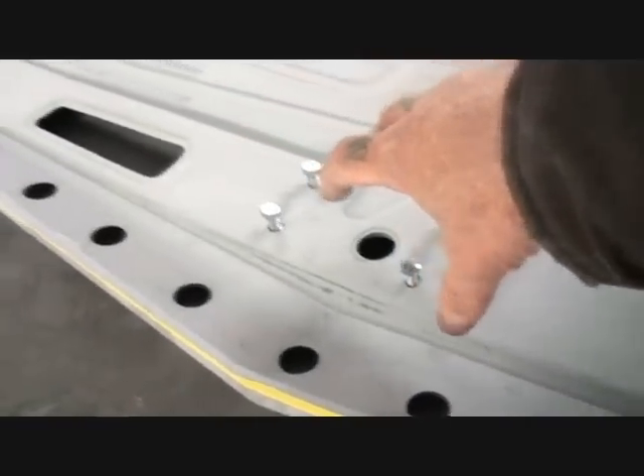And as you see, we went ahead and put some bolts inside the threaded inserts on the hood for the hinges and also for the hood latch itself.